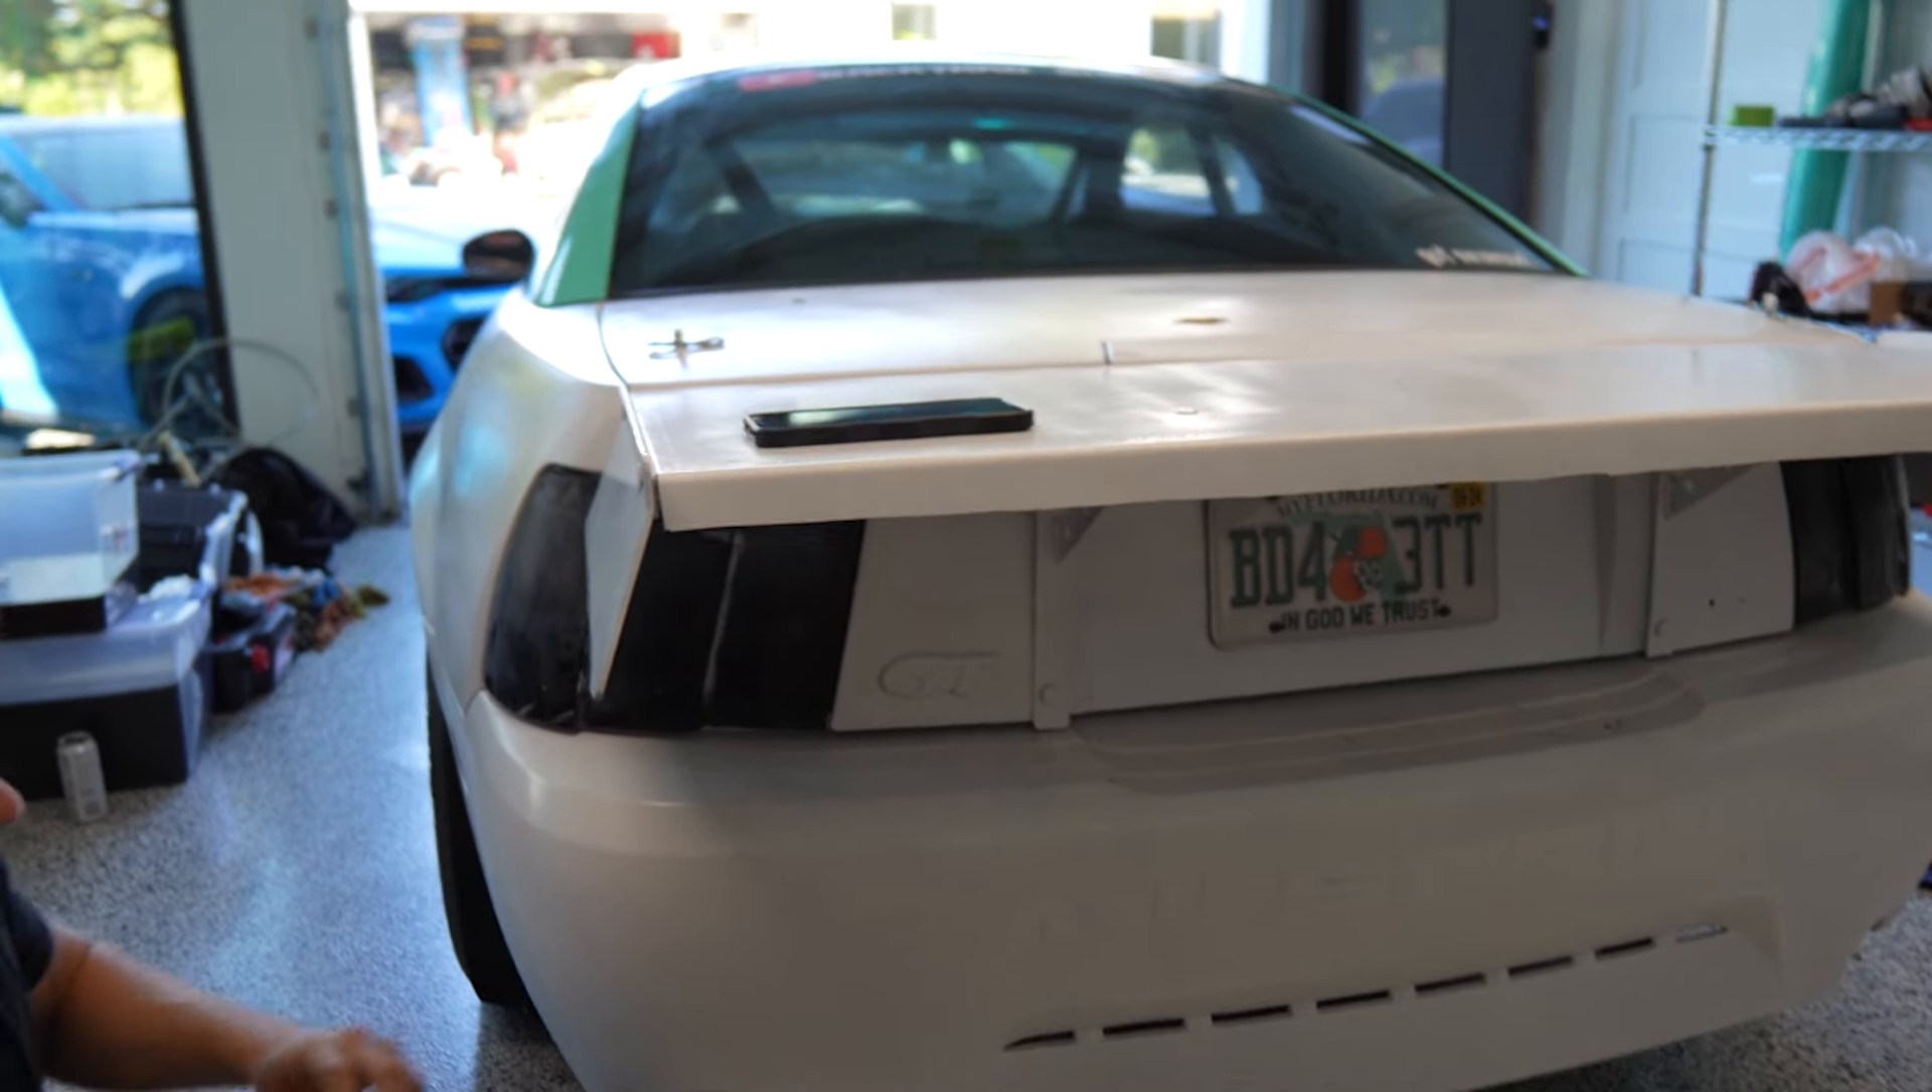But we do need to remove this drag wing because you can see it's blocking the path at the taillight.